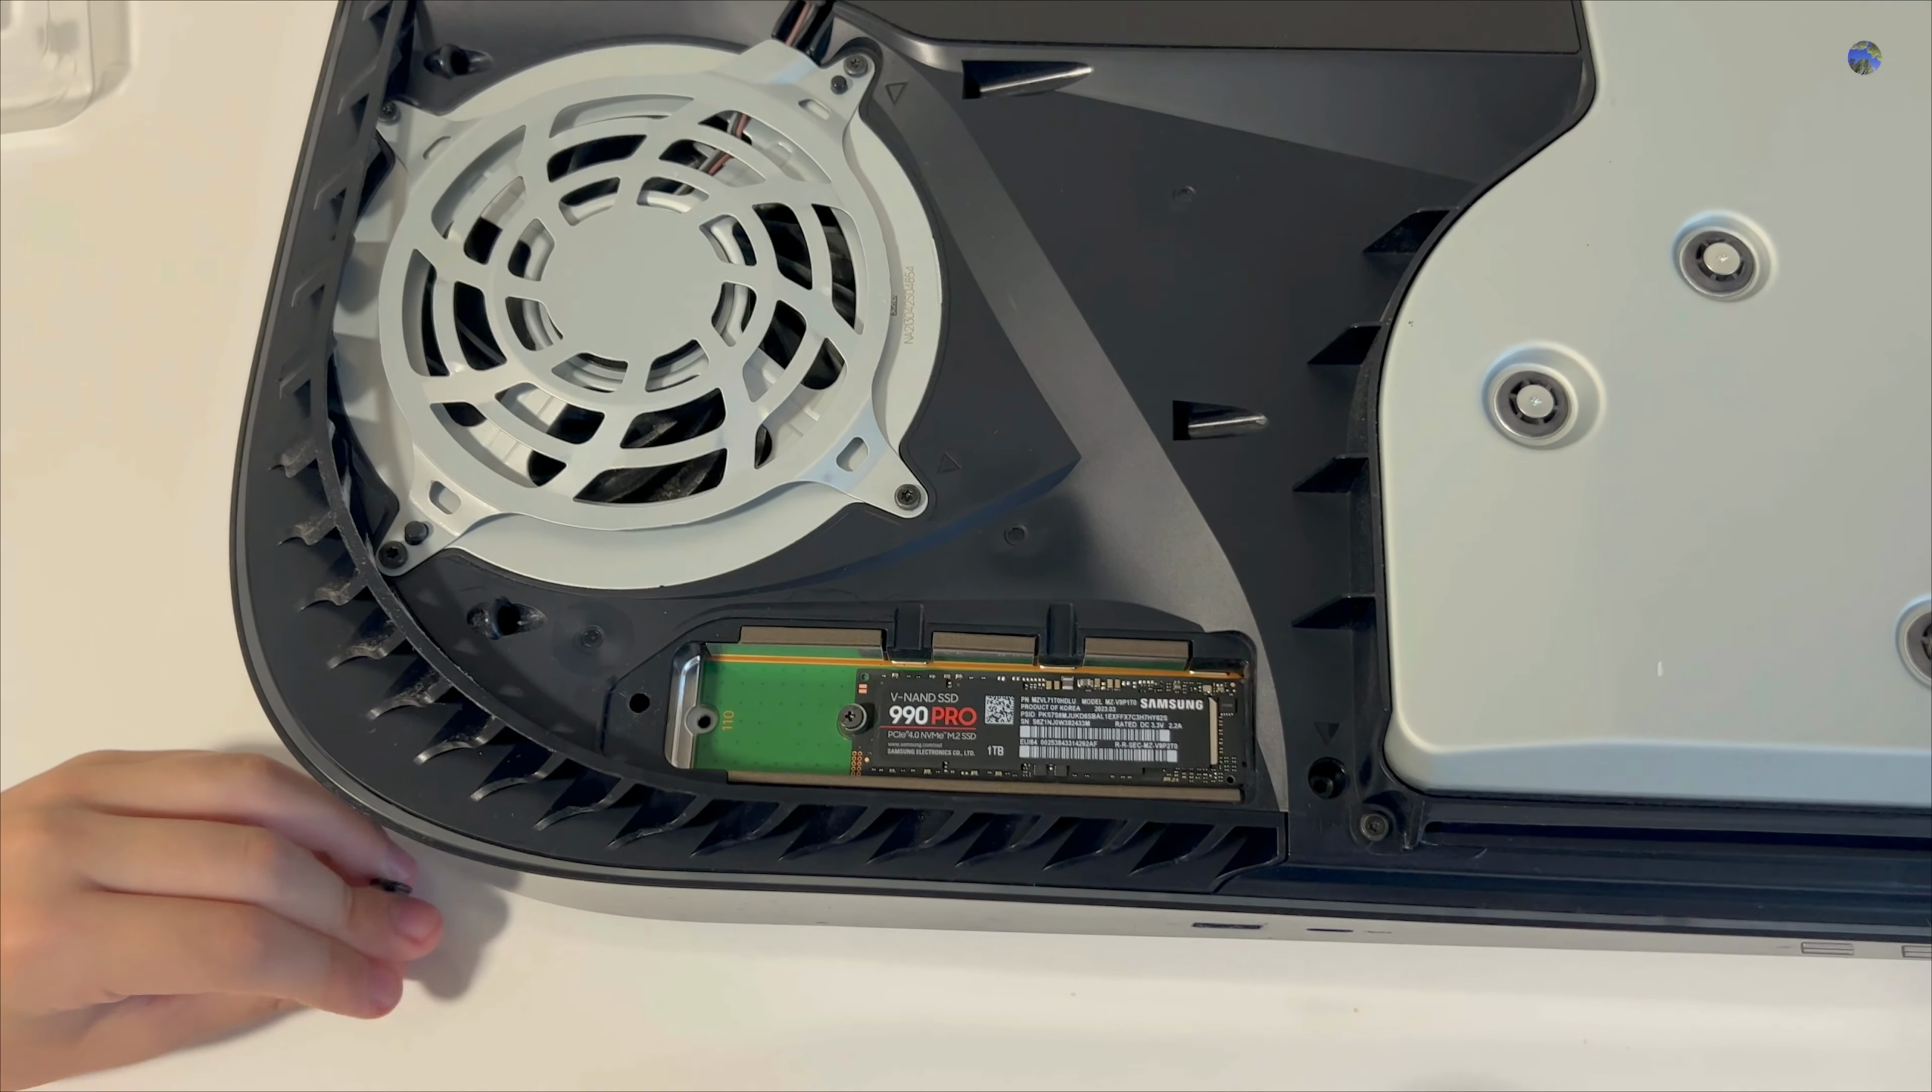Ok ragazzi, abbiamo messo il nostro carissimo disco Adesso è tutto pronto.